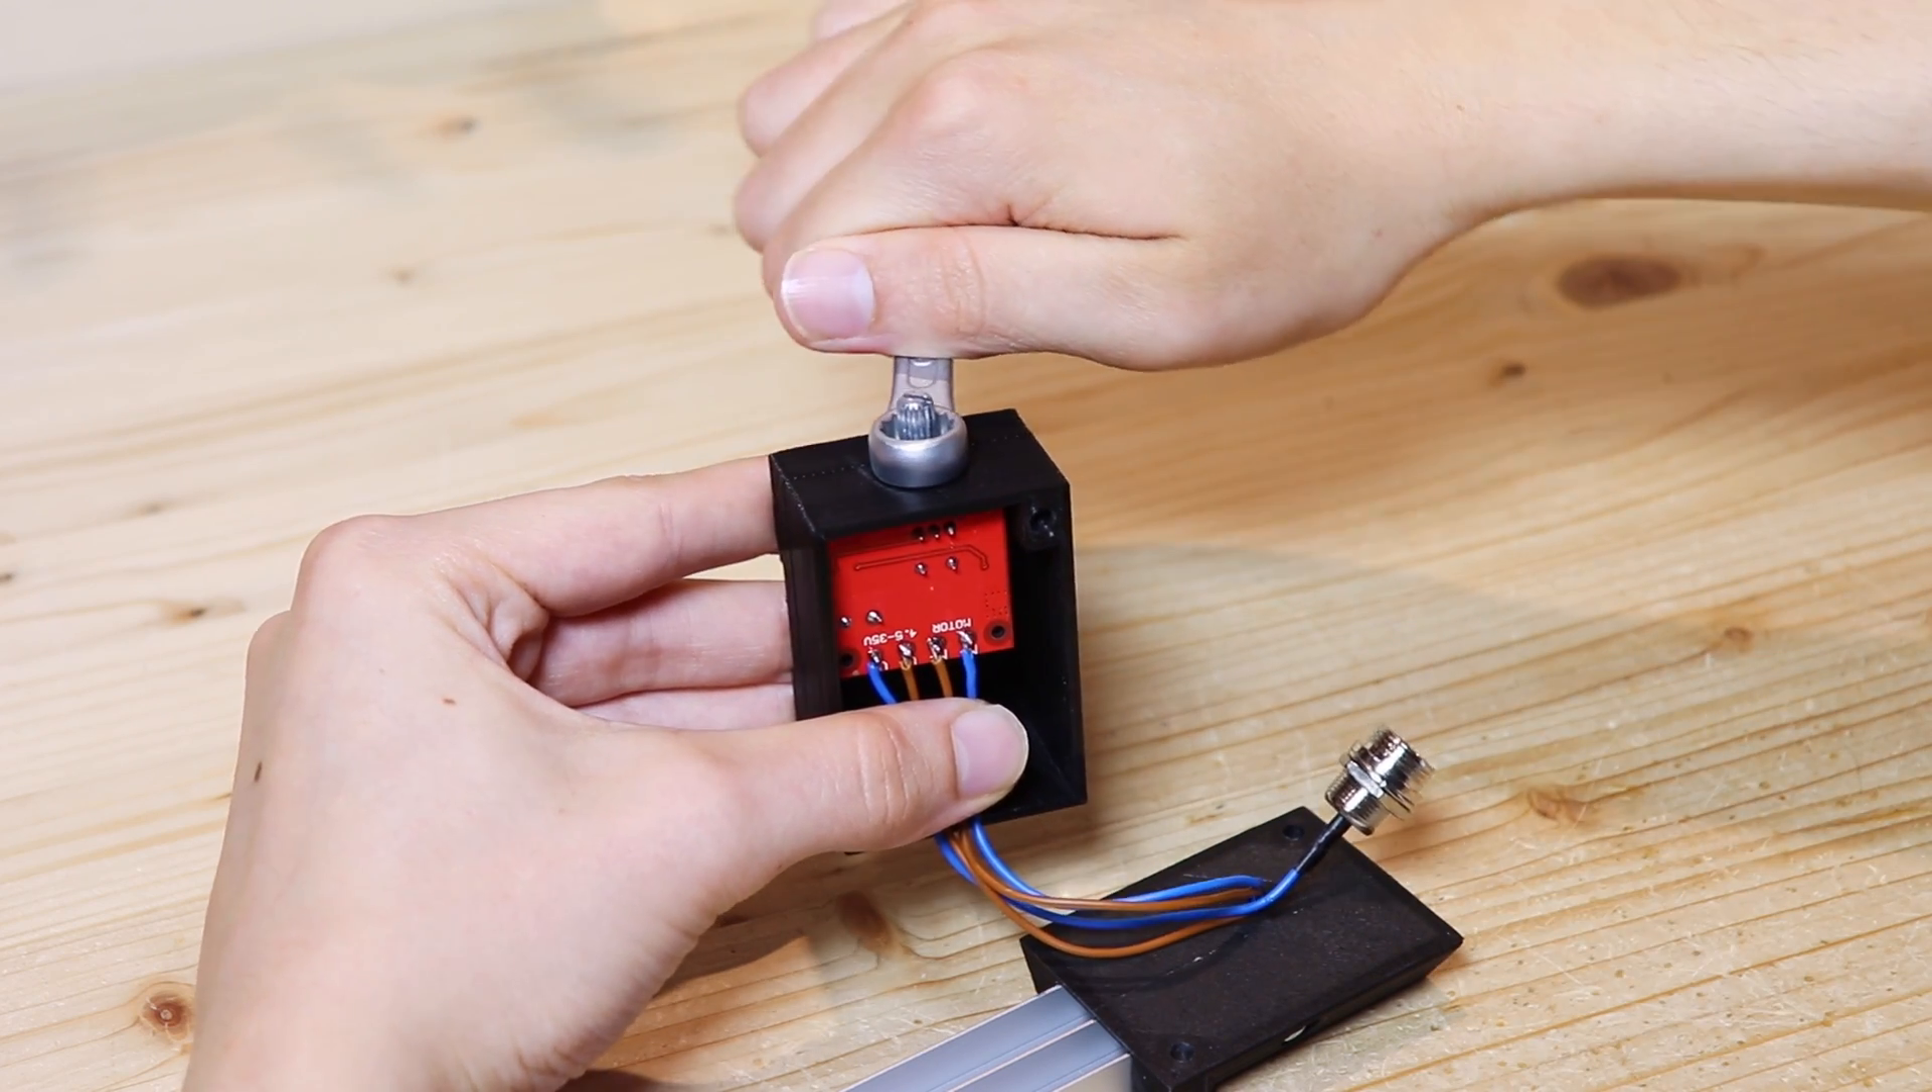Ho messo il dimmer al suo posto facendo uscire il potenziometro dal foro.